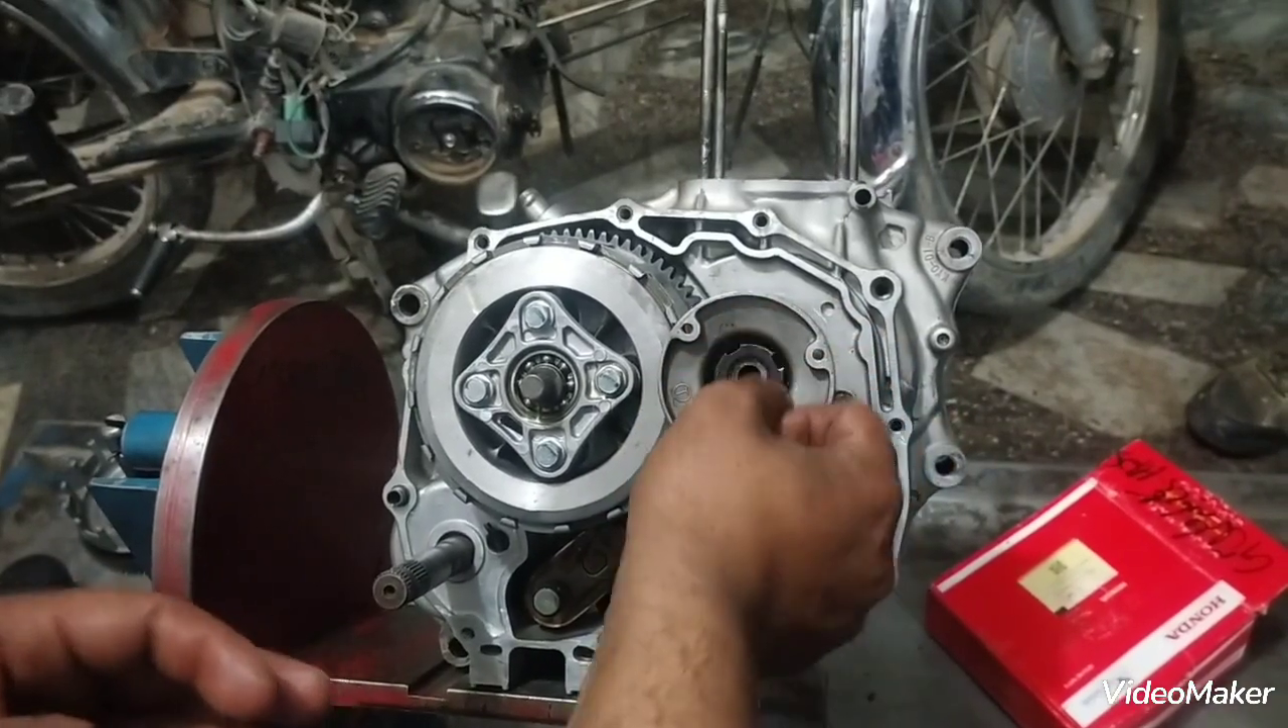تو اب یہ اس کا کلچ بکسا تو فٹ ہو چکا ہے۔